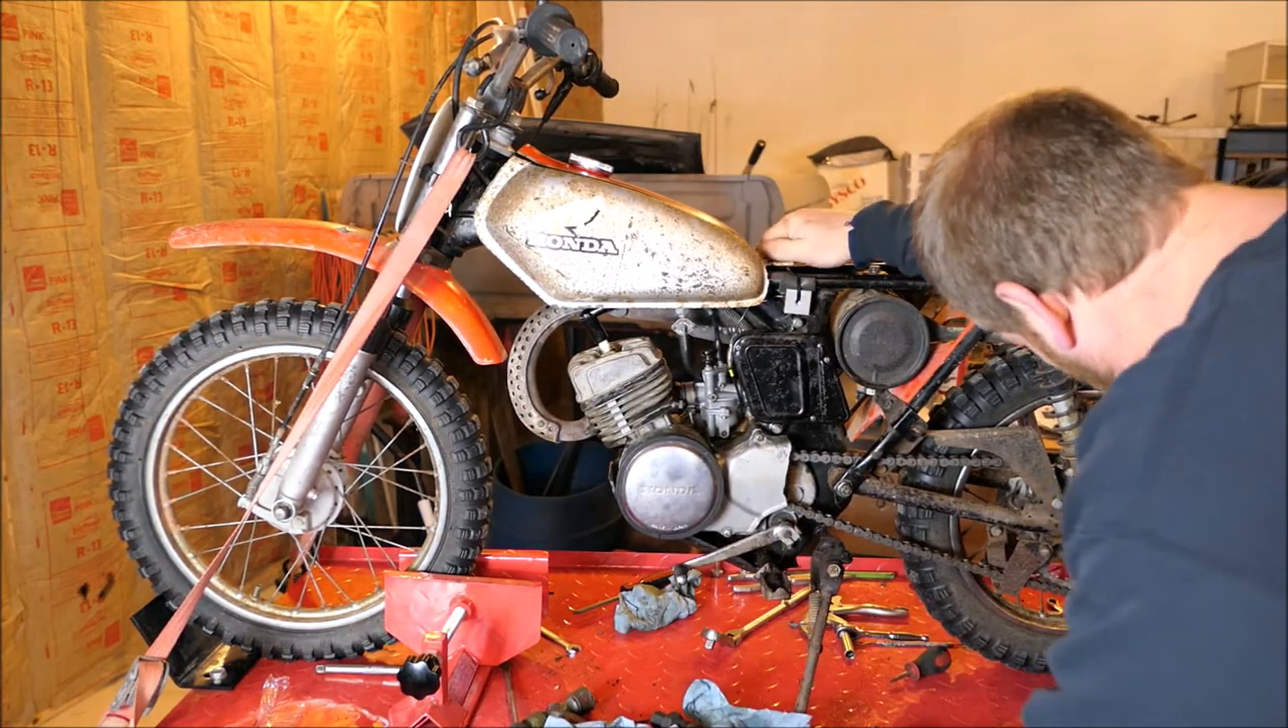Looks like all we got left is the seat and our little side plate.